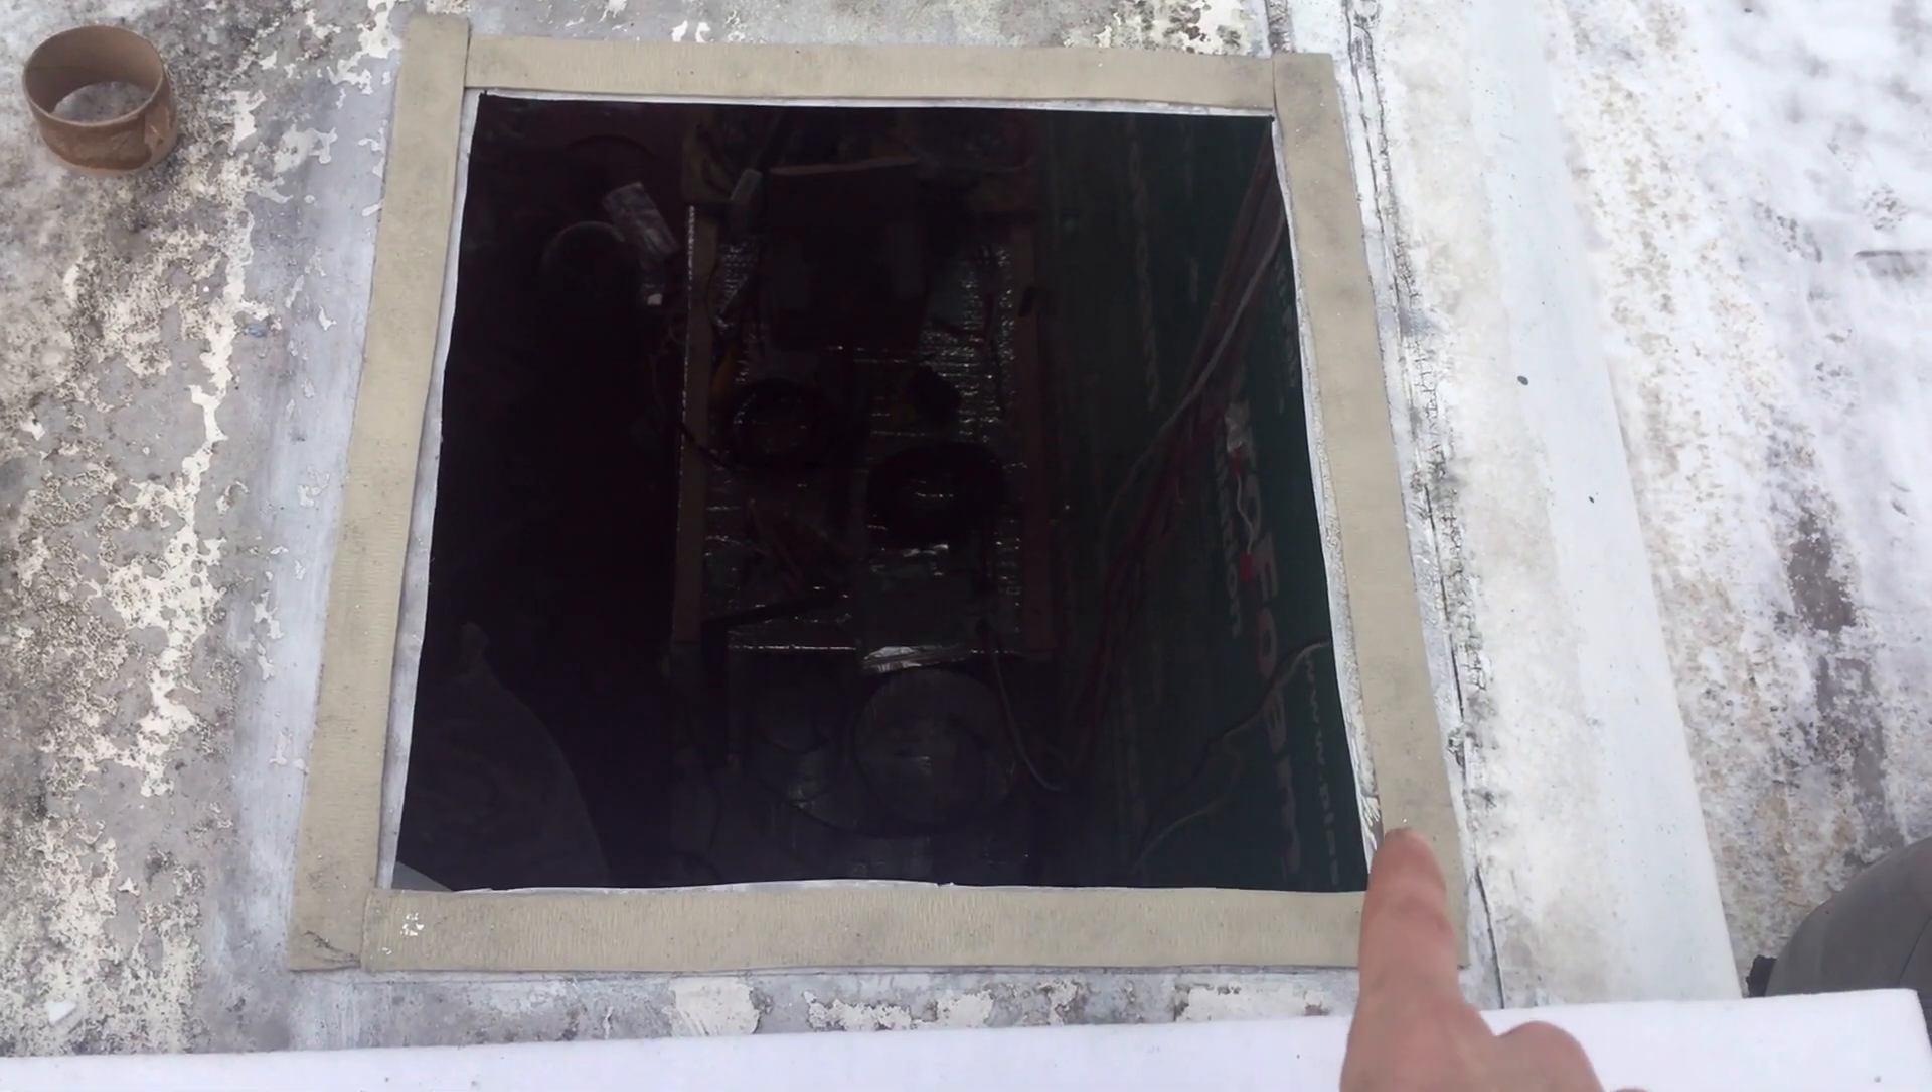This is how much tape I've got going on here. It's just one layer of putty tape.